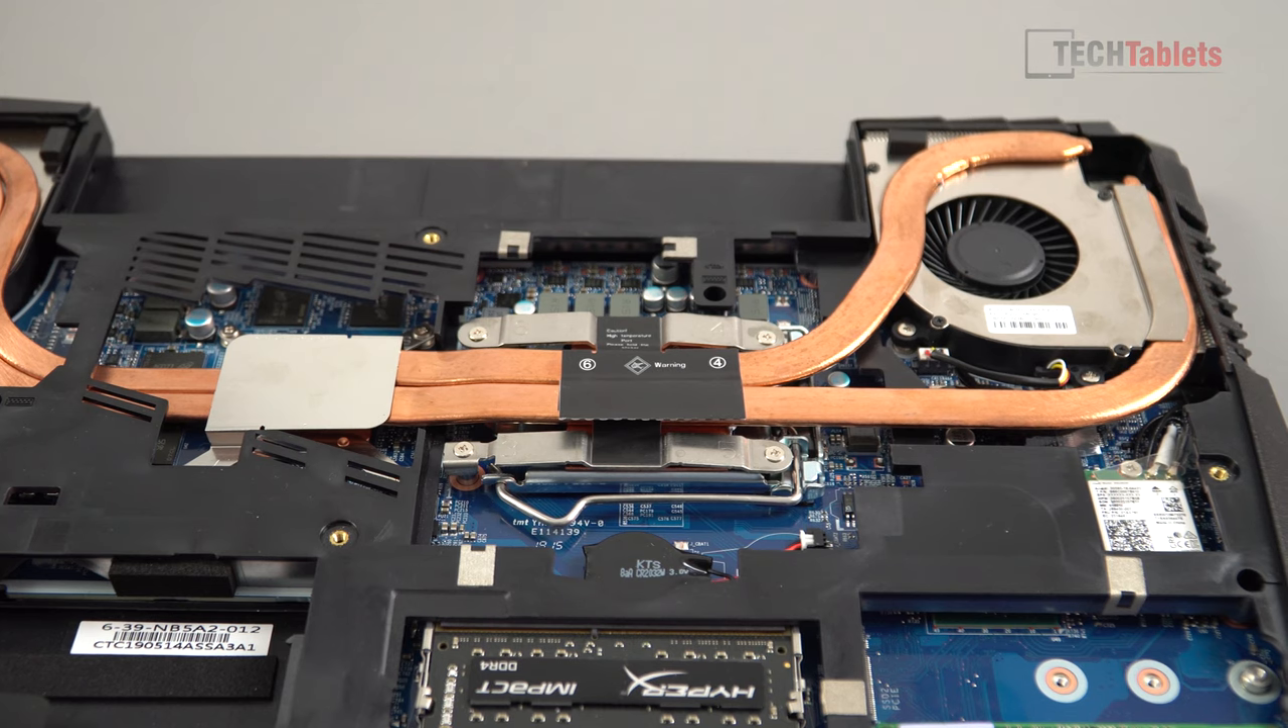So that is the heat sink and the copper pipes and the fan all back in place everything's screwed back.